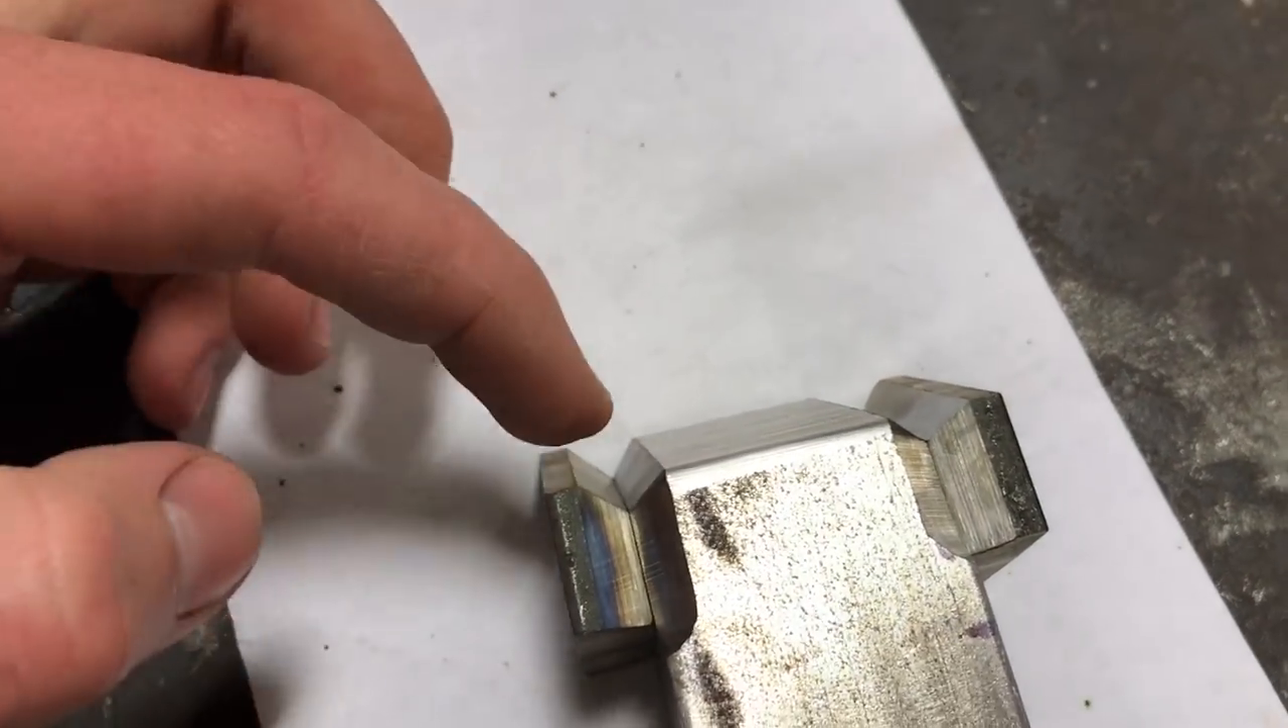So, now we have these V notches to weld in all the way around.